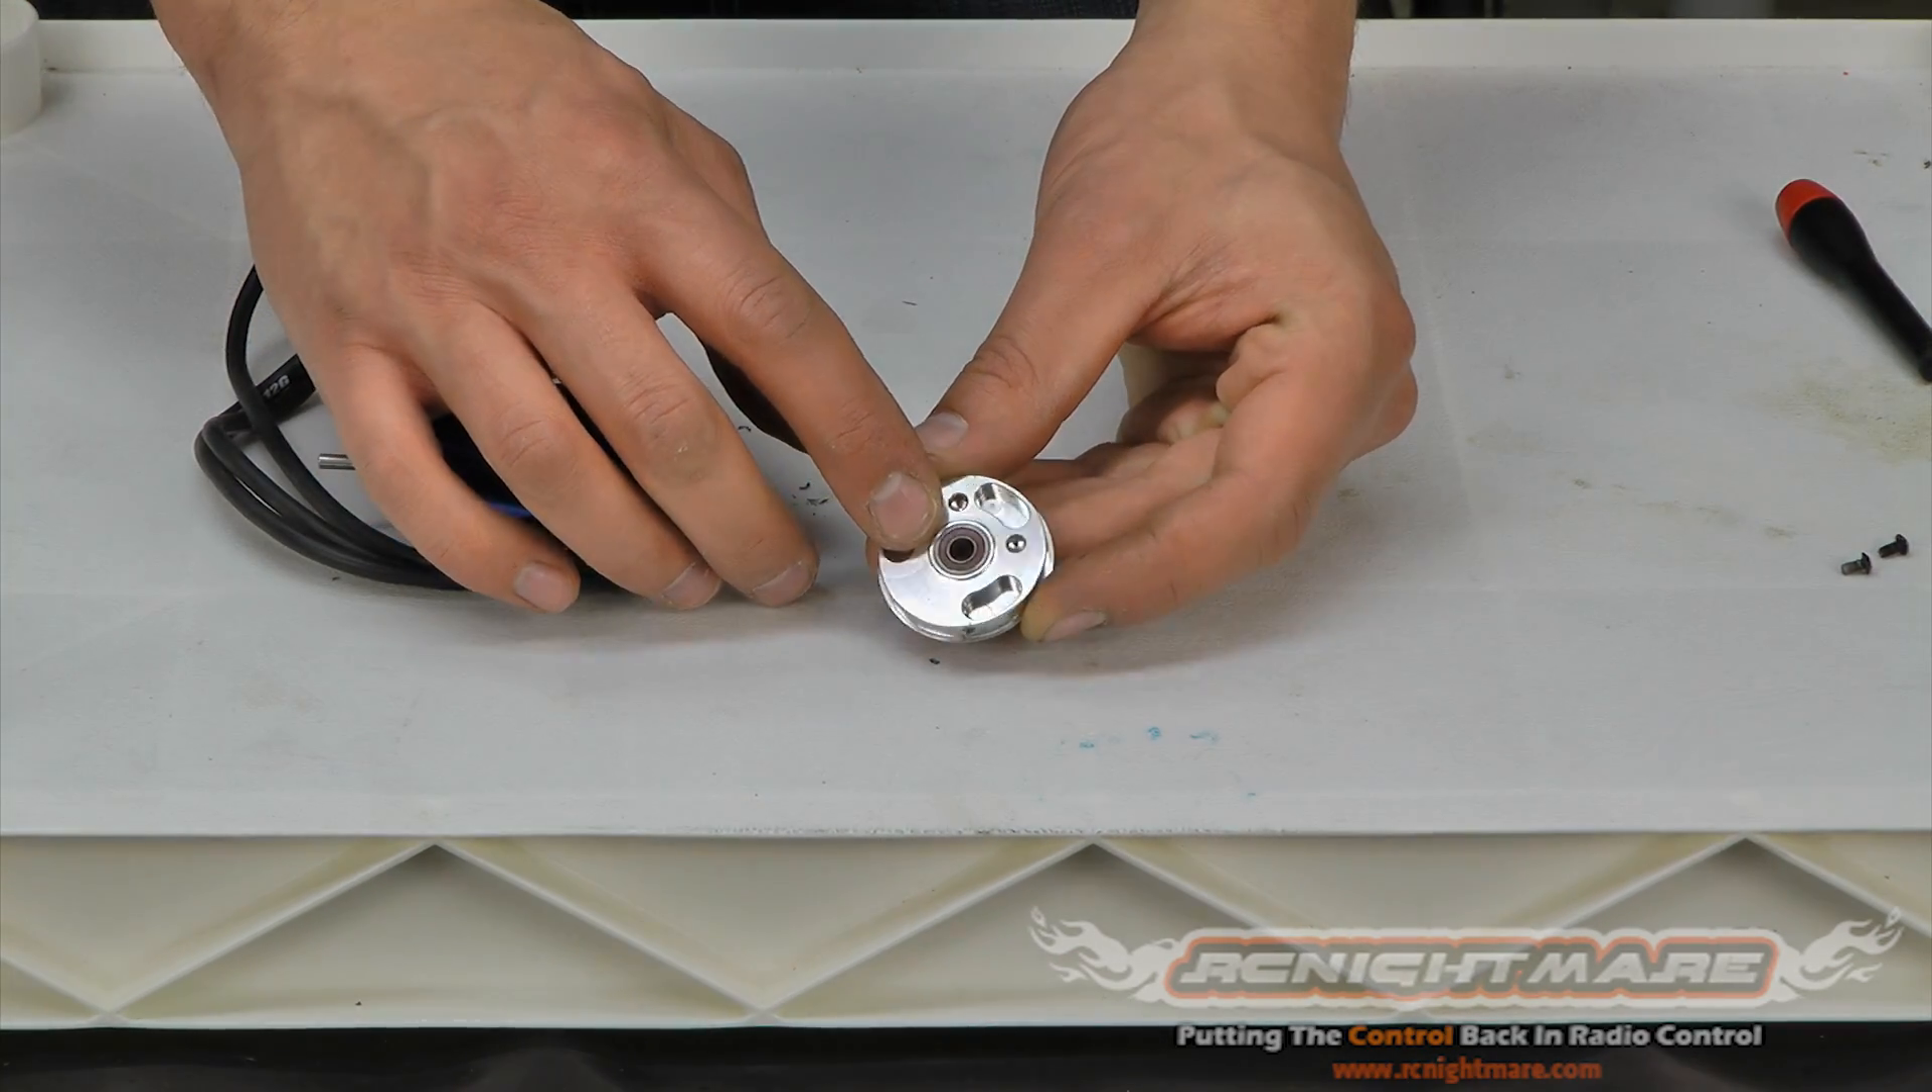So I got my back plate loose and pull it right off and you'll notice that you have a bearing right there in the rear of the back plate.